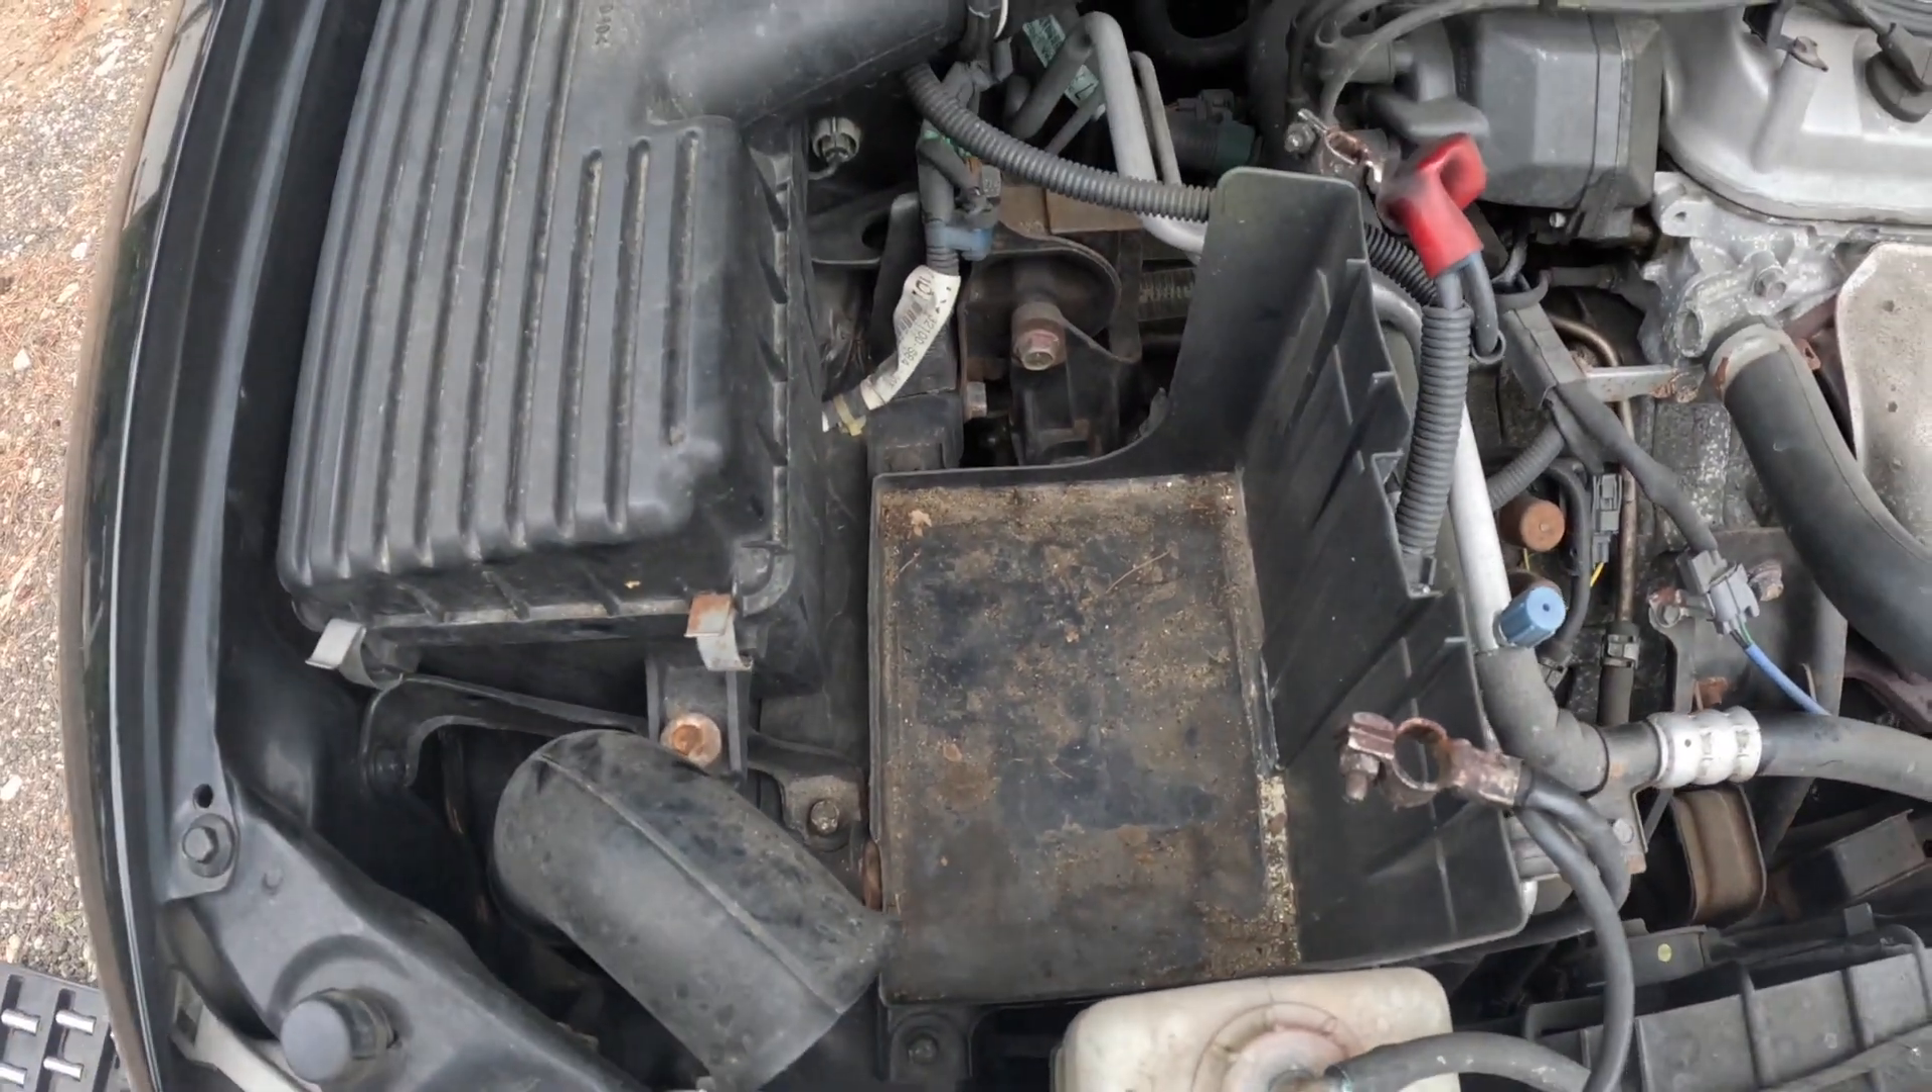All right so i got the battery out.